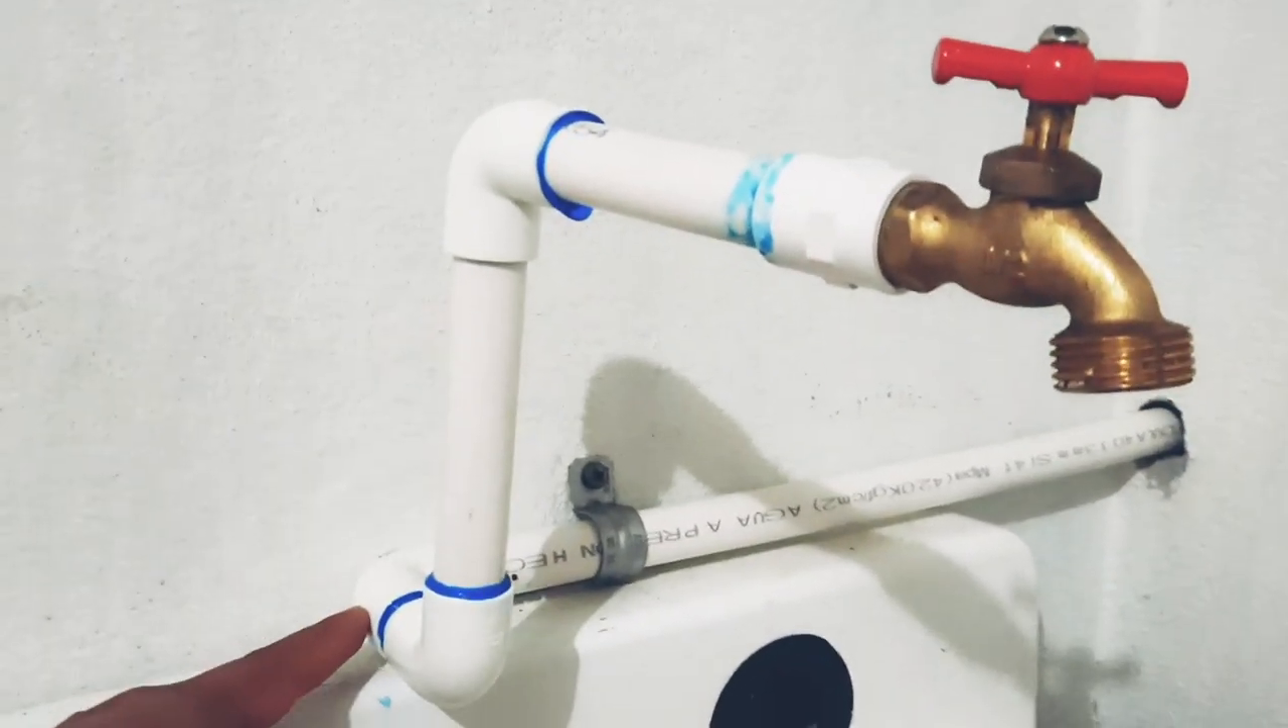Y bien amigos aquí ya hemos terminado de poner la llave.